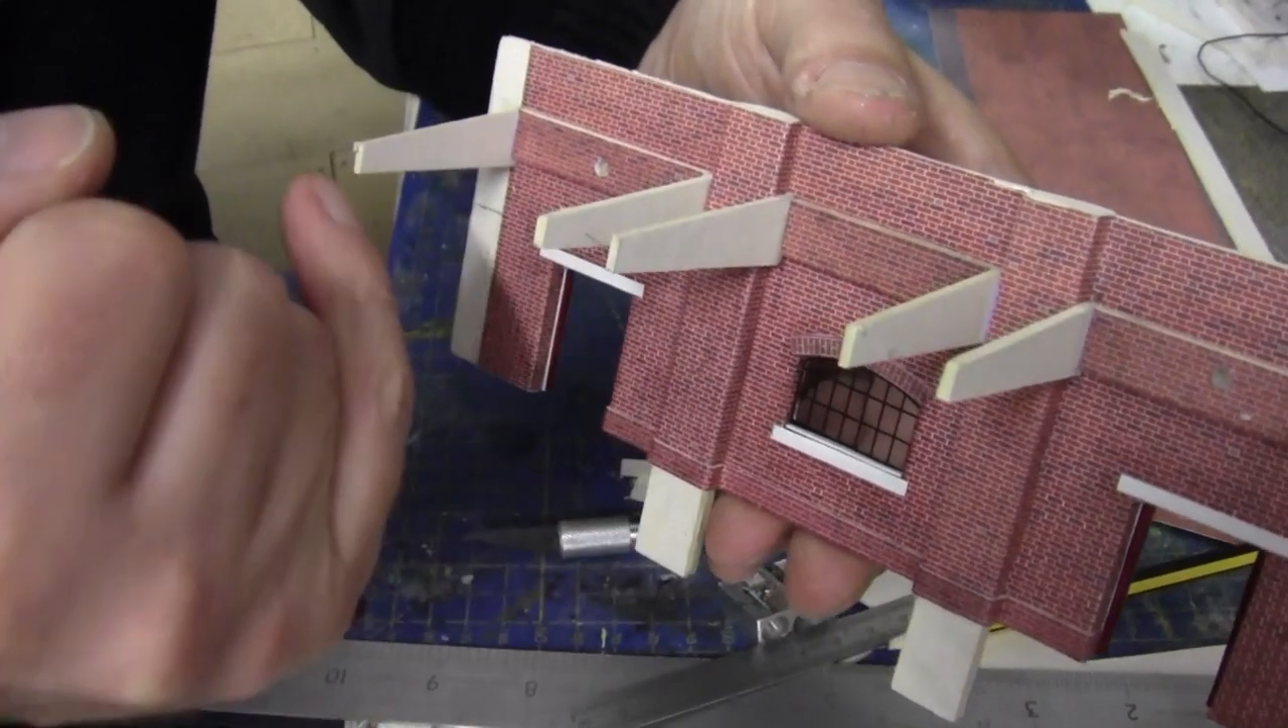So i've now glued the roof supports on.